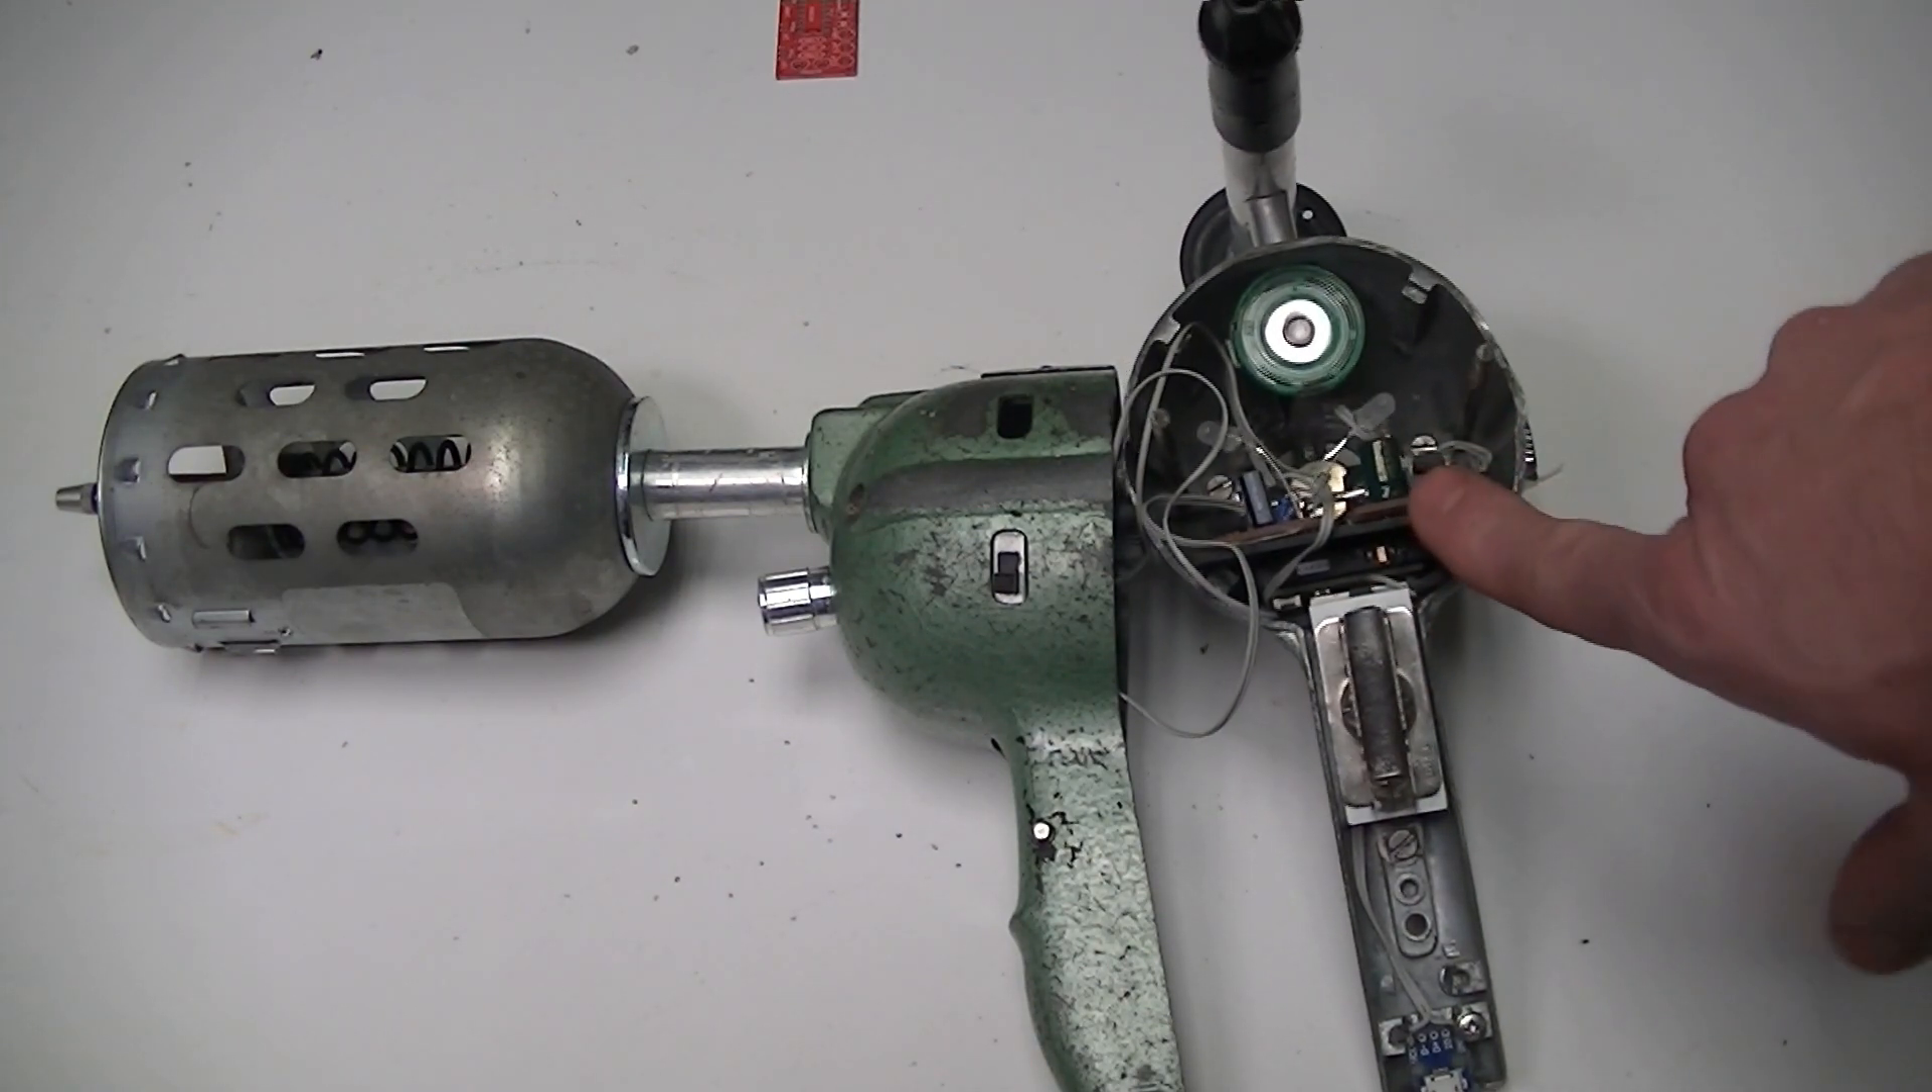I've also got the speaker mounted up the top there.